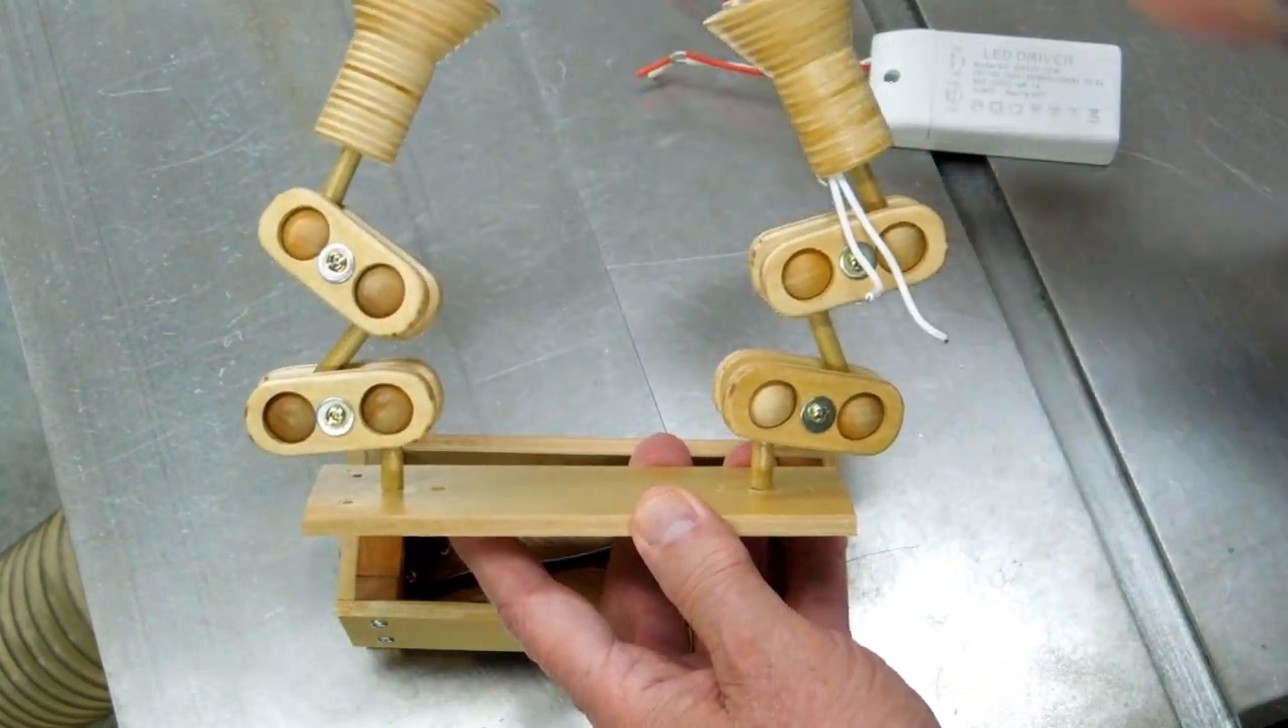I've assembled all the pieces for the flexible joints for the lights.